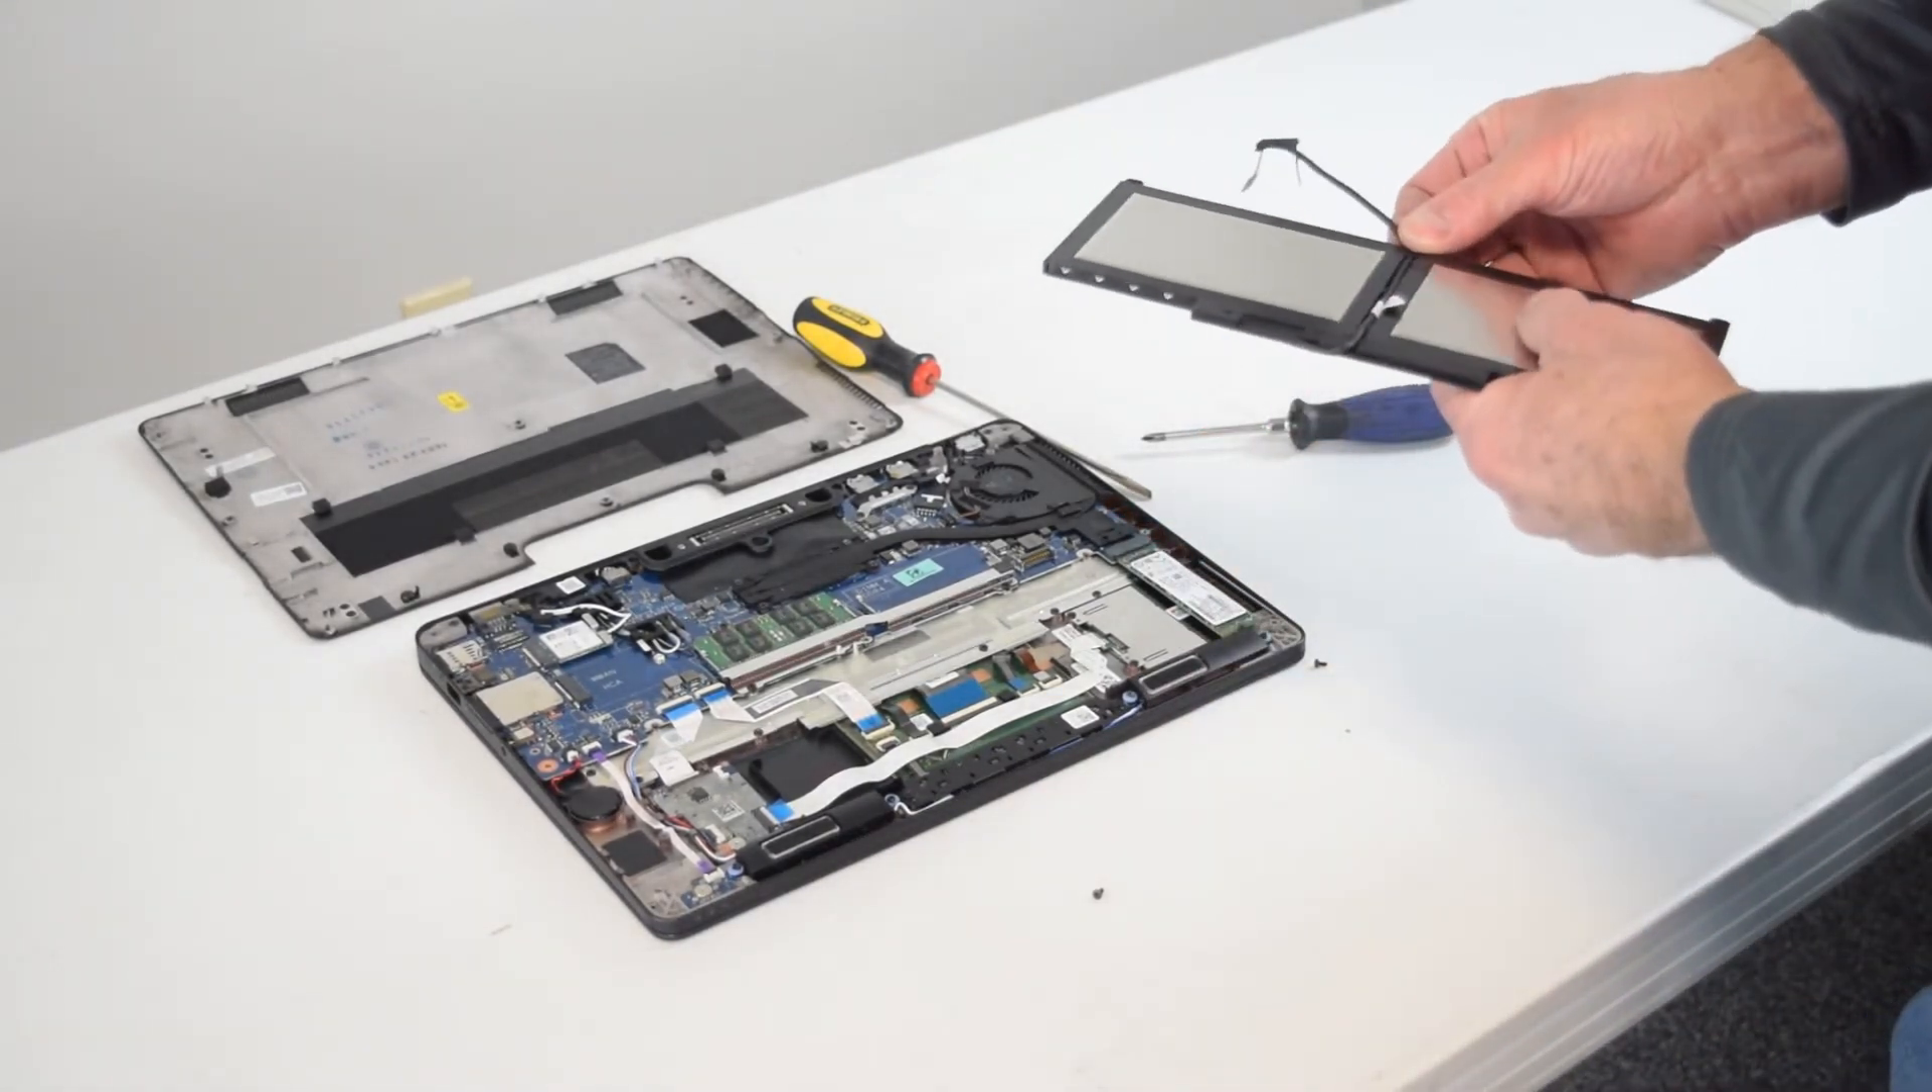Okay you got the battery out.